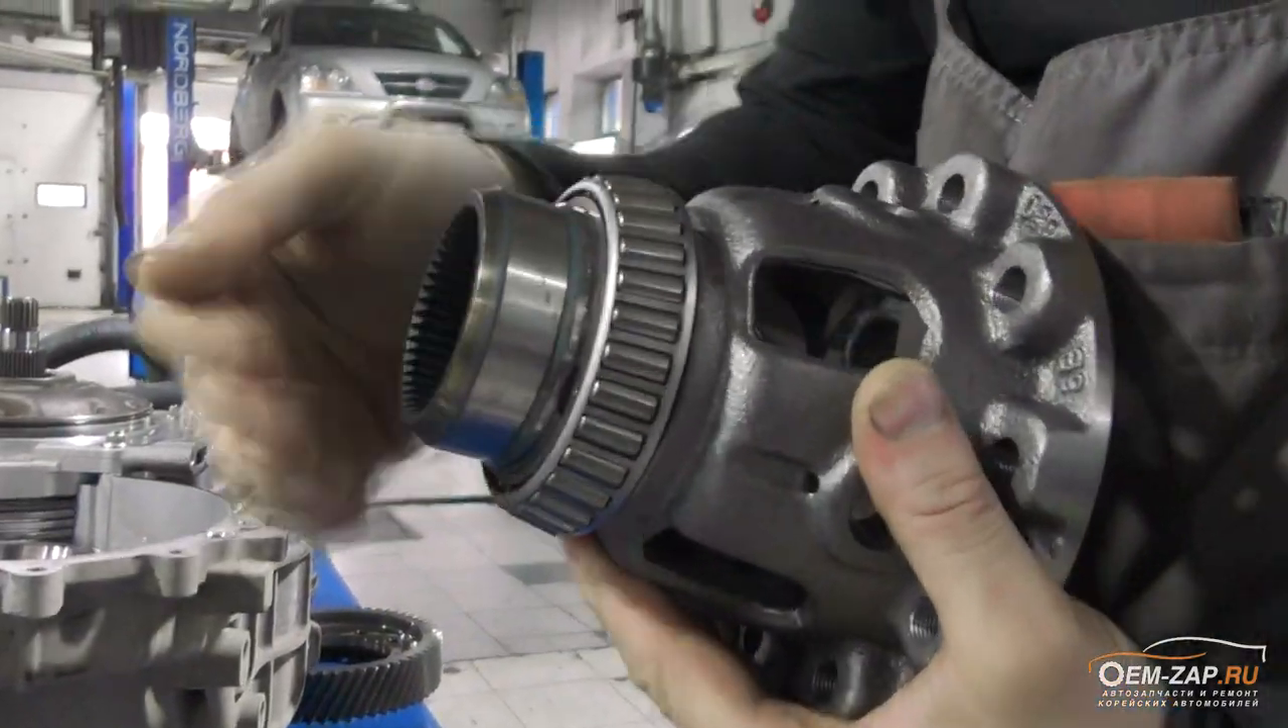Ну что, корпус мы собрали. Подшипники установили. Все аккуратненько.